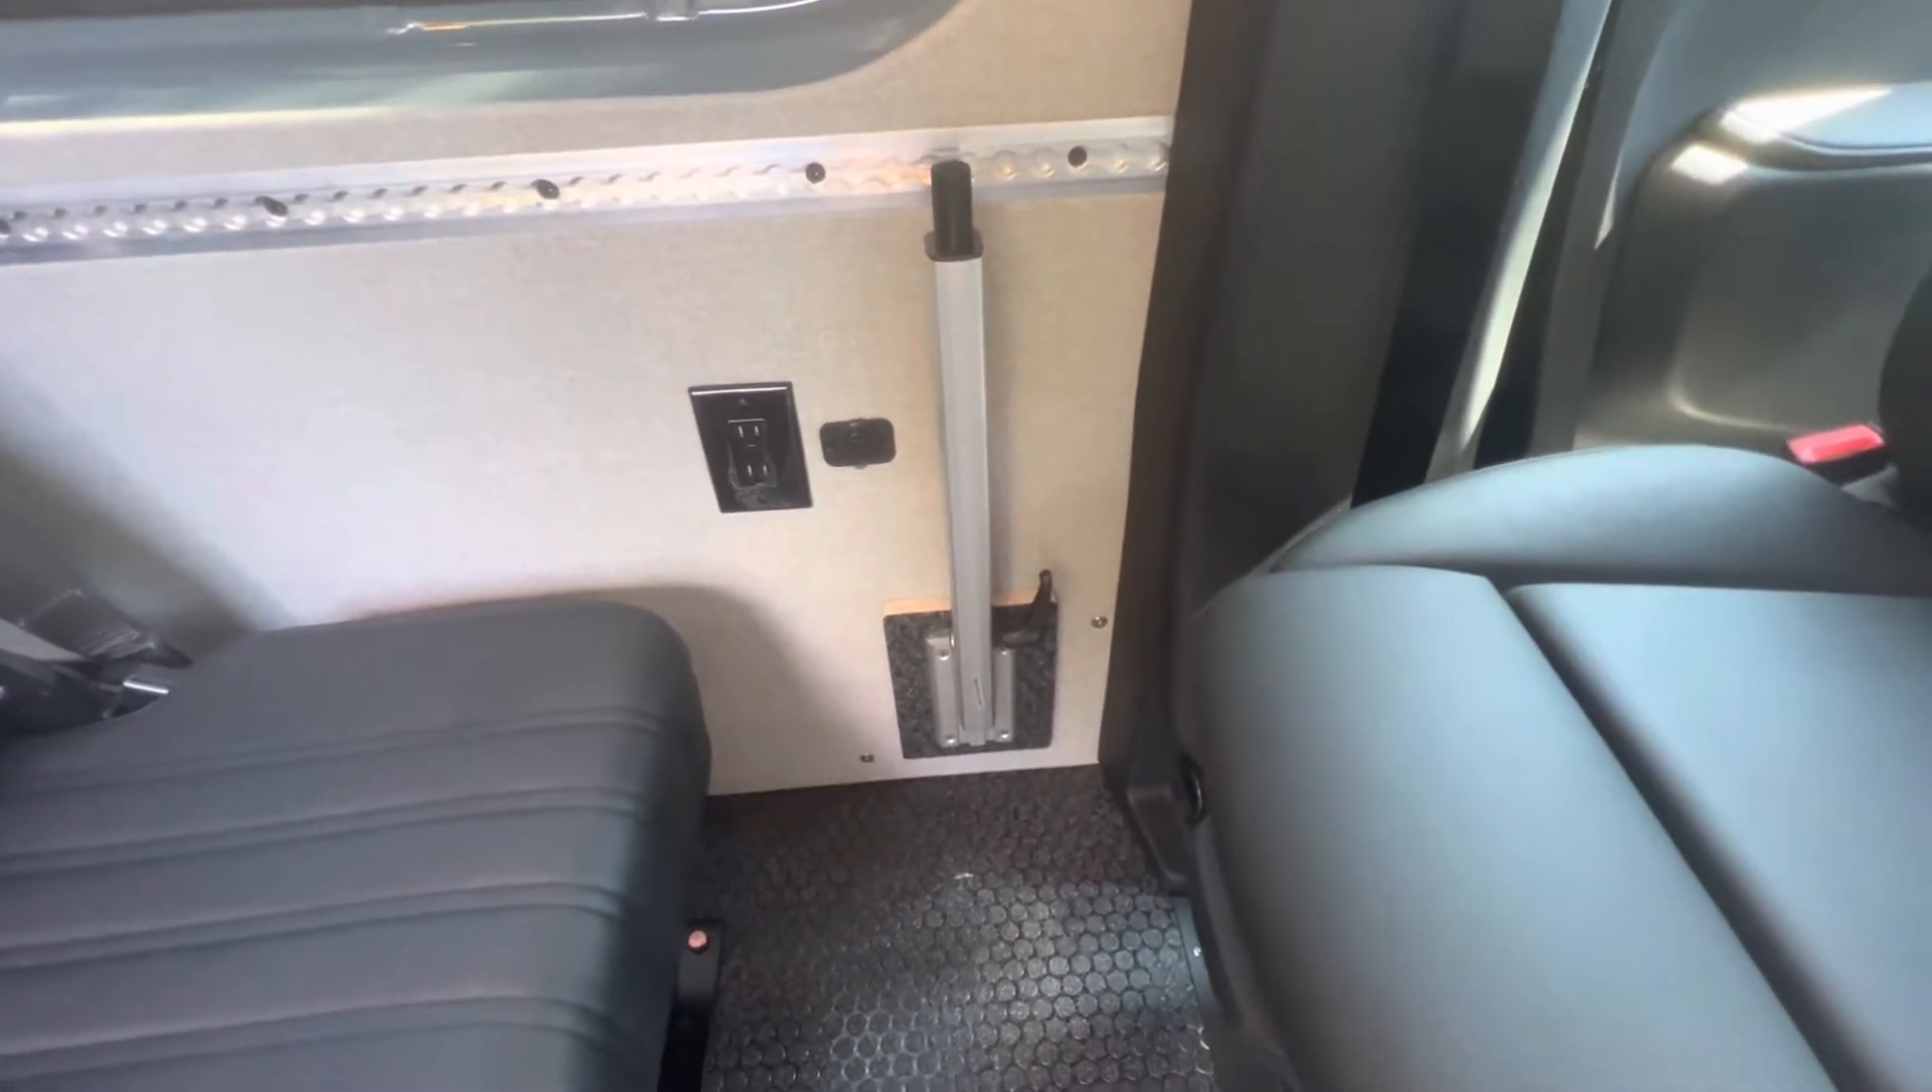Now for the table here, the base of the table is already on the wall, ready to go.